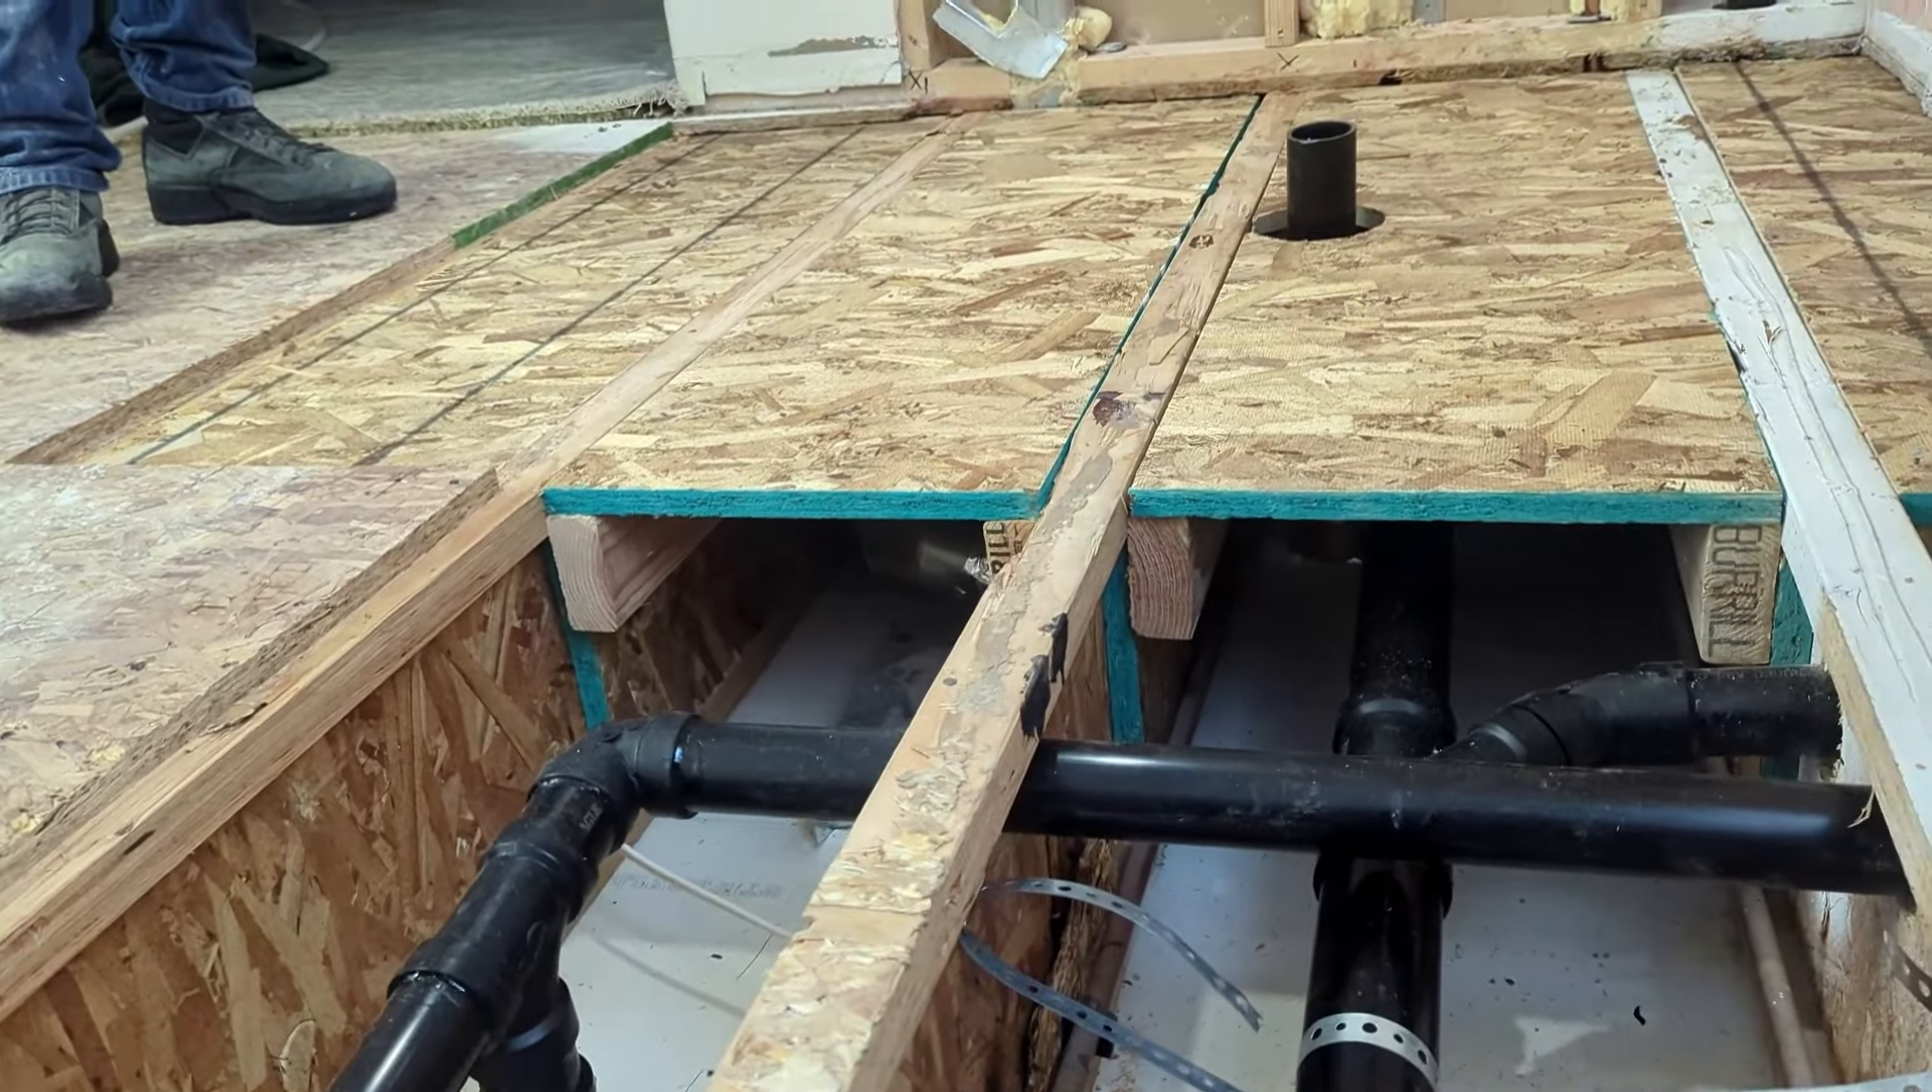You can see that's what that looks like with the flooring now flush with the top of the TJI floor joists.